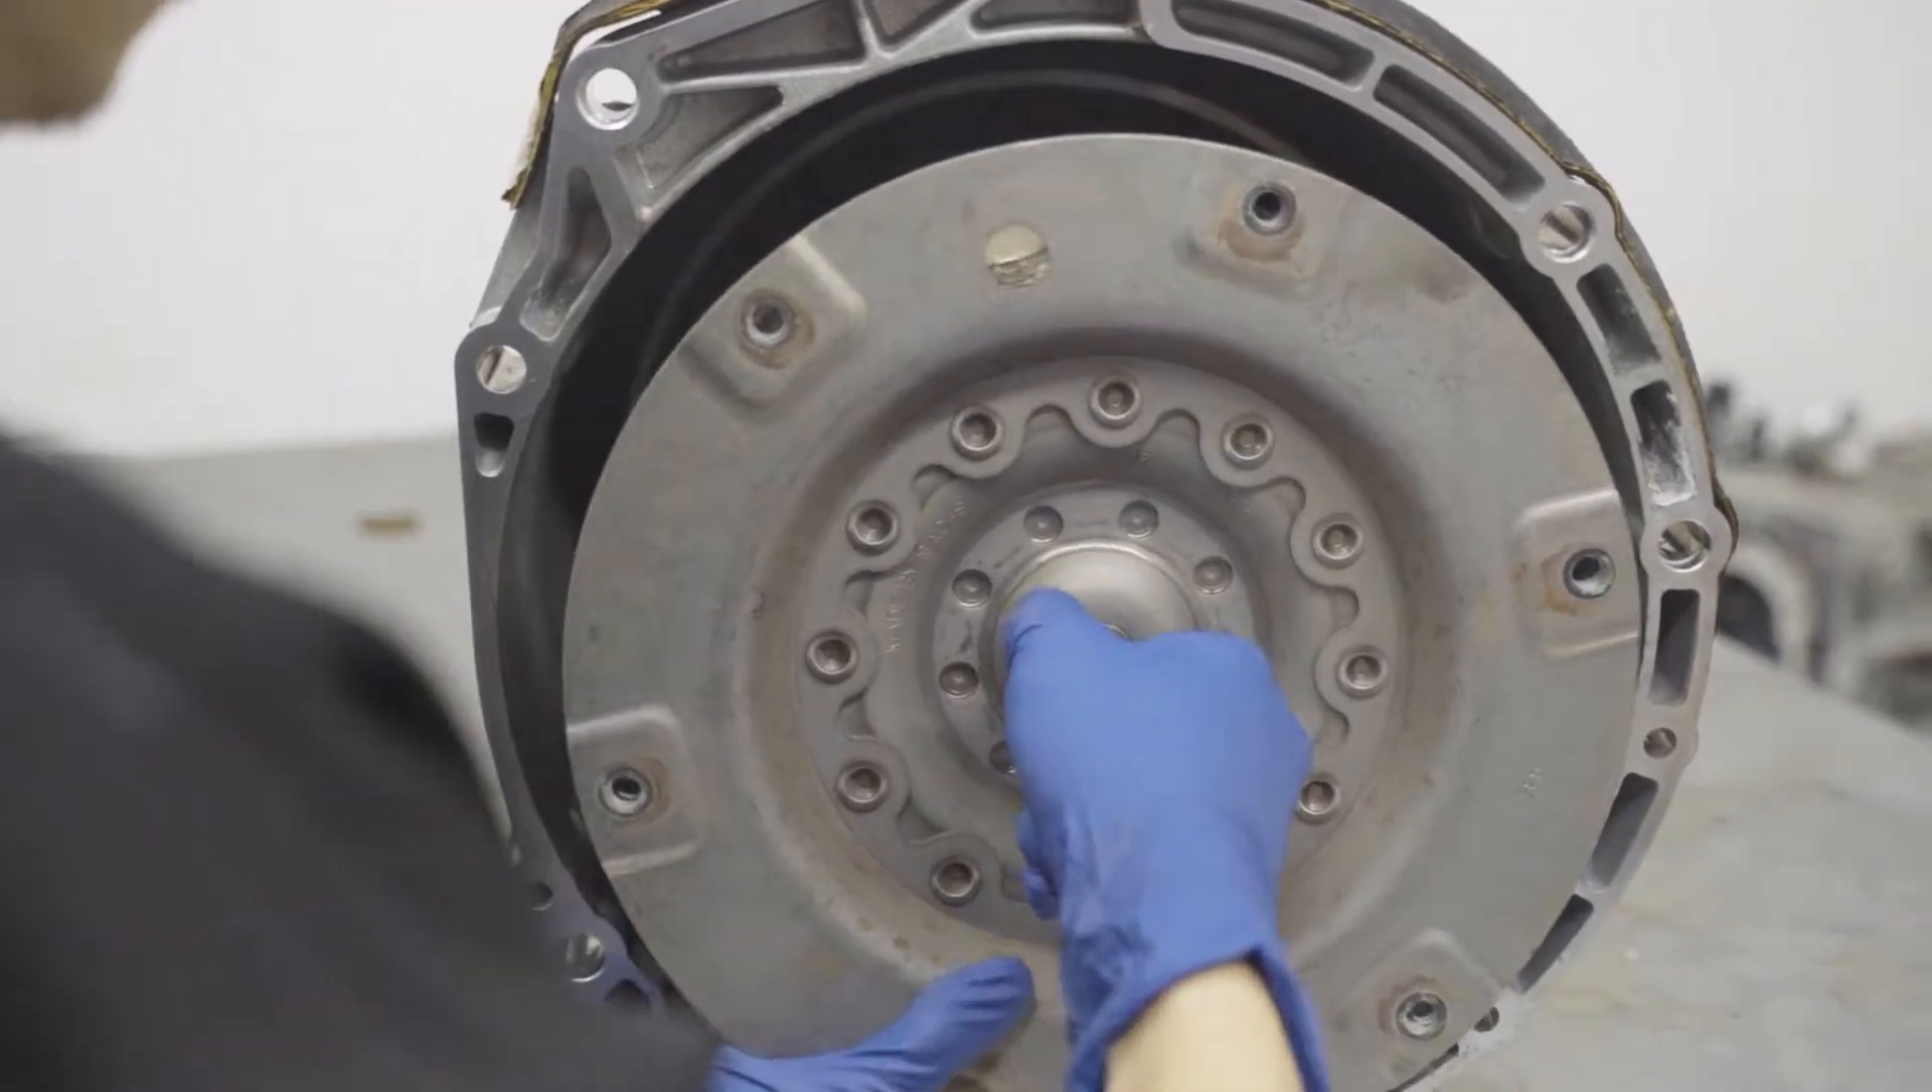First off, we're going to start with the transmission out of the car already of course.